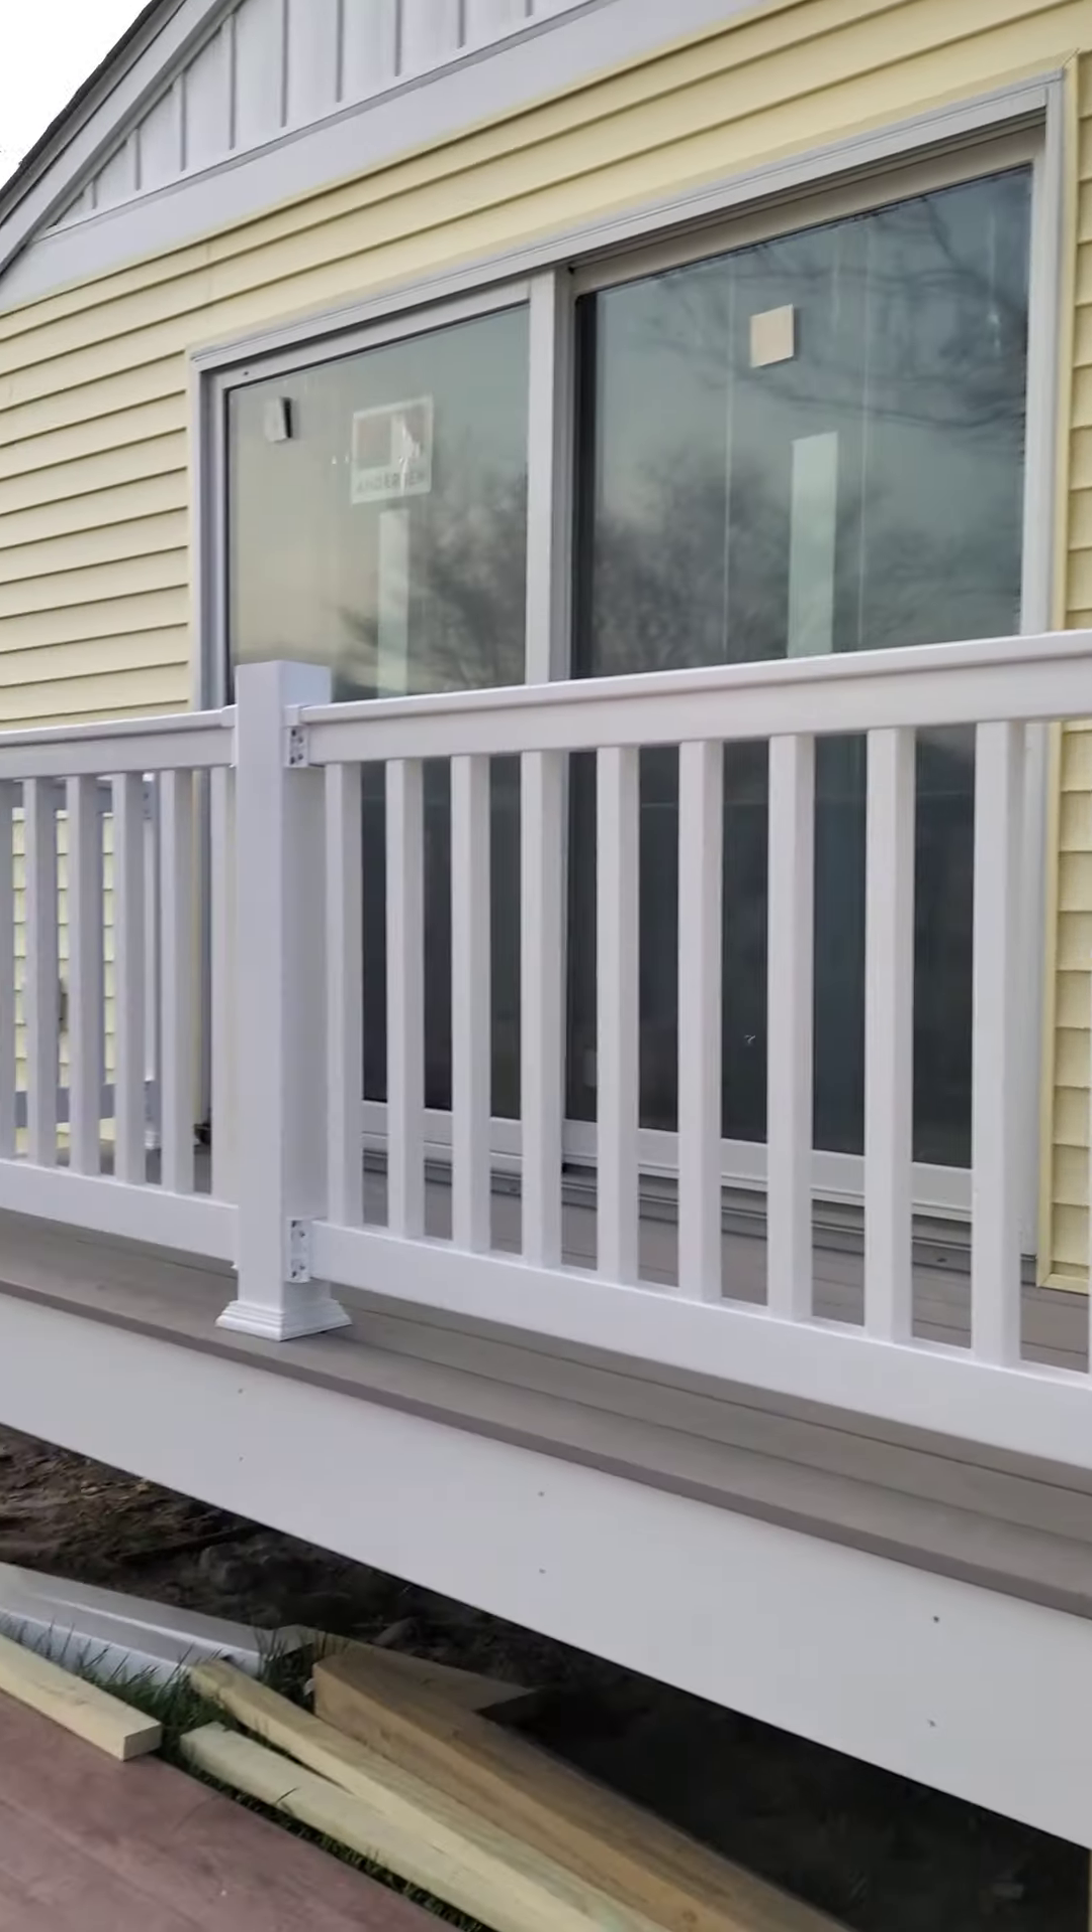Deck was completed in the back so they just haven't put the the boards along the bottom yet and the caps on the posts haven't gone in yet.